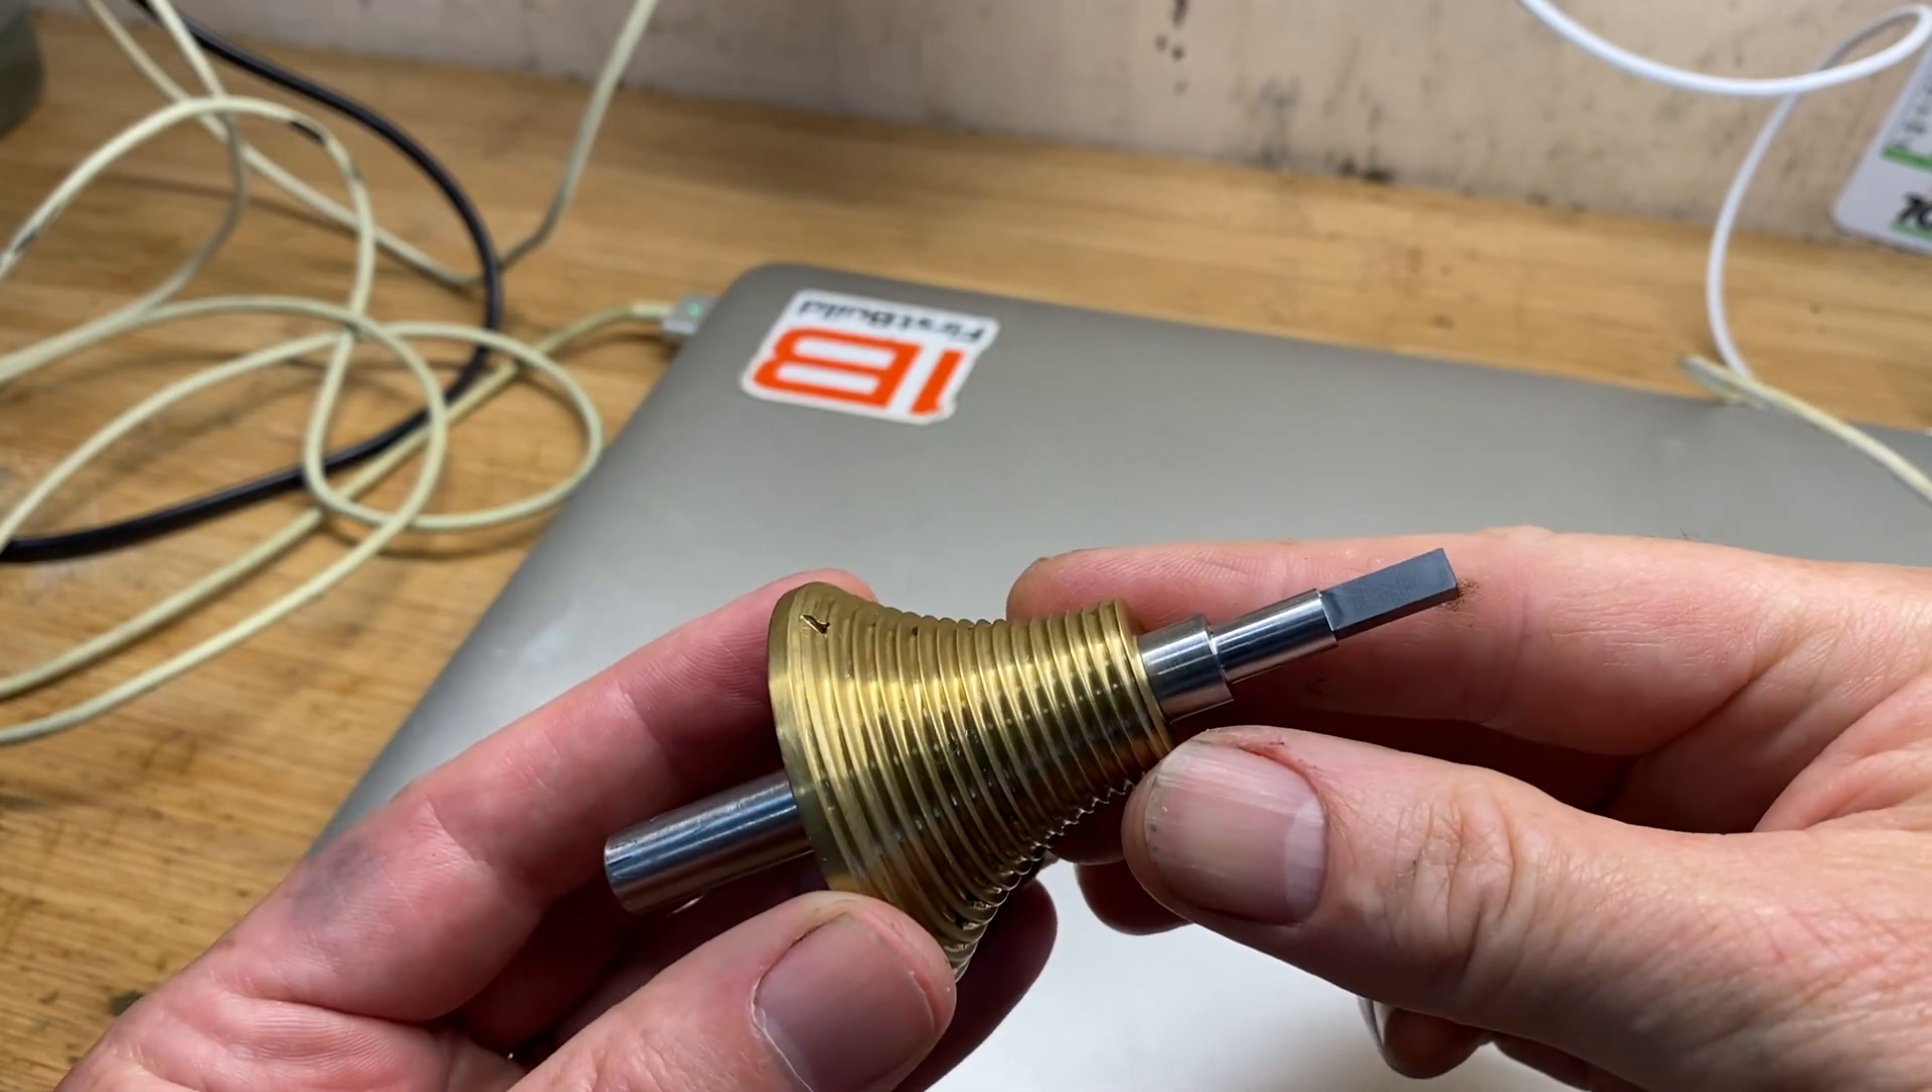And this is the end product. You can see I've got the shaft in there. That shaft is just Loctited.